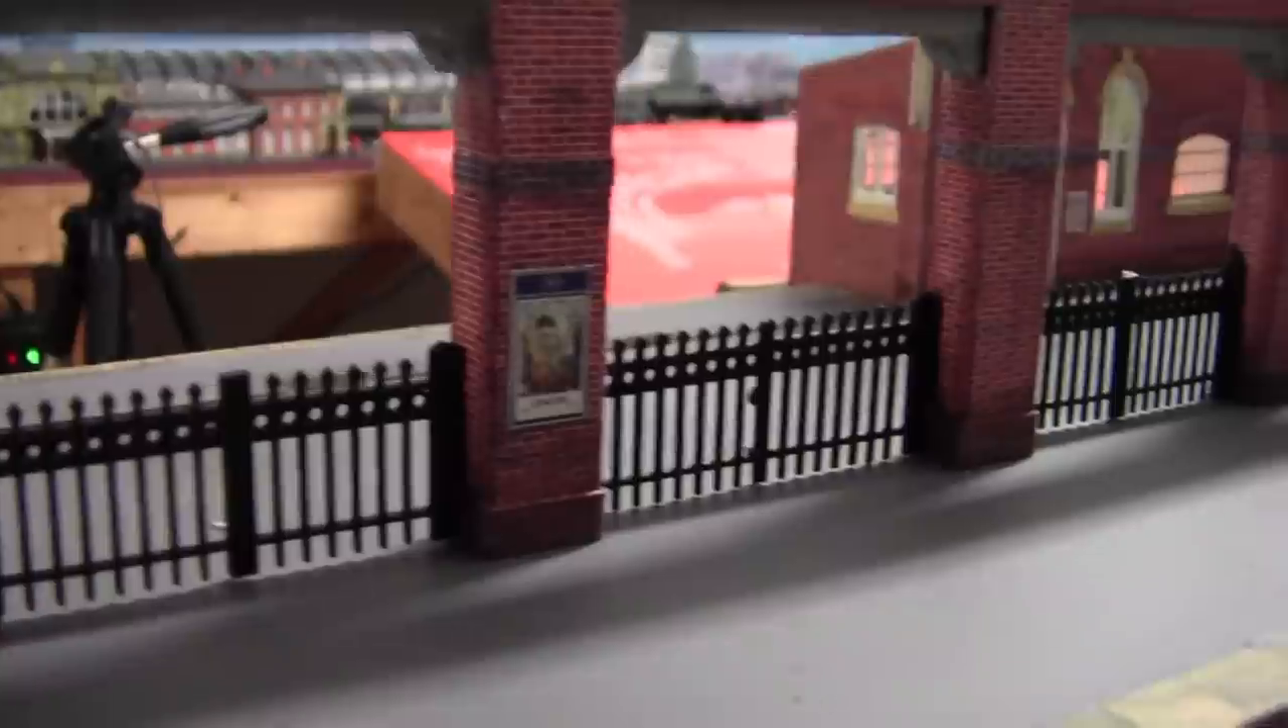As you can see all the gates are now in place and they don't look too bad.